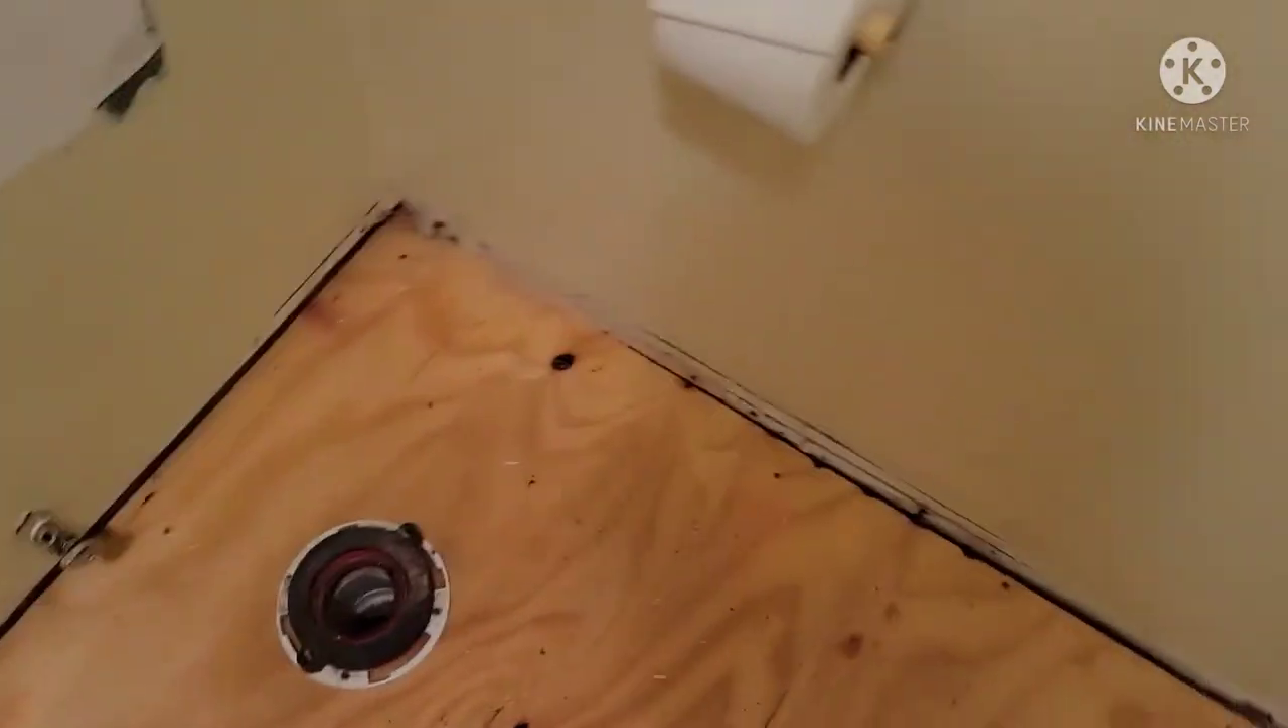This is one solid piece i didn't get it as tight of the wall as i was wanting to.